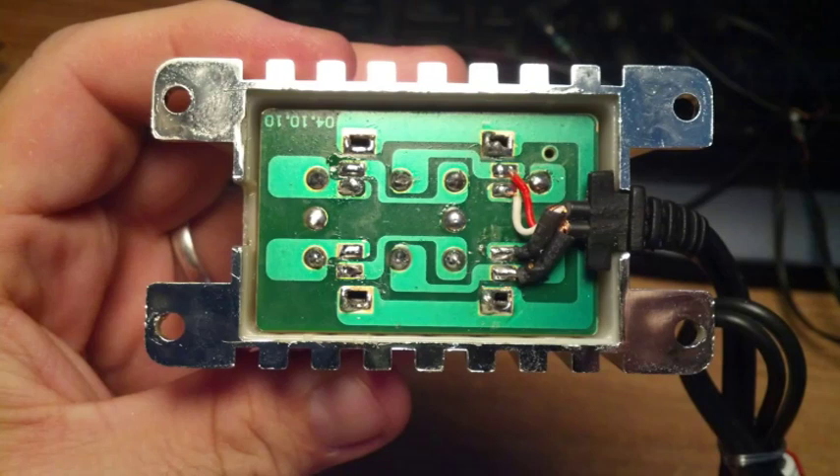Uh, I went ahead and removed the left side cable, the input side.